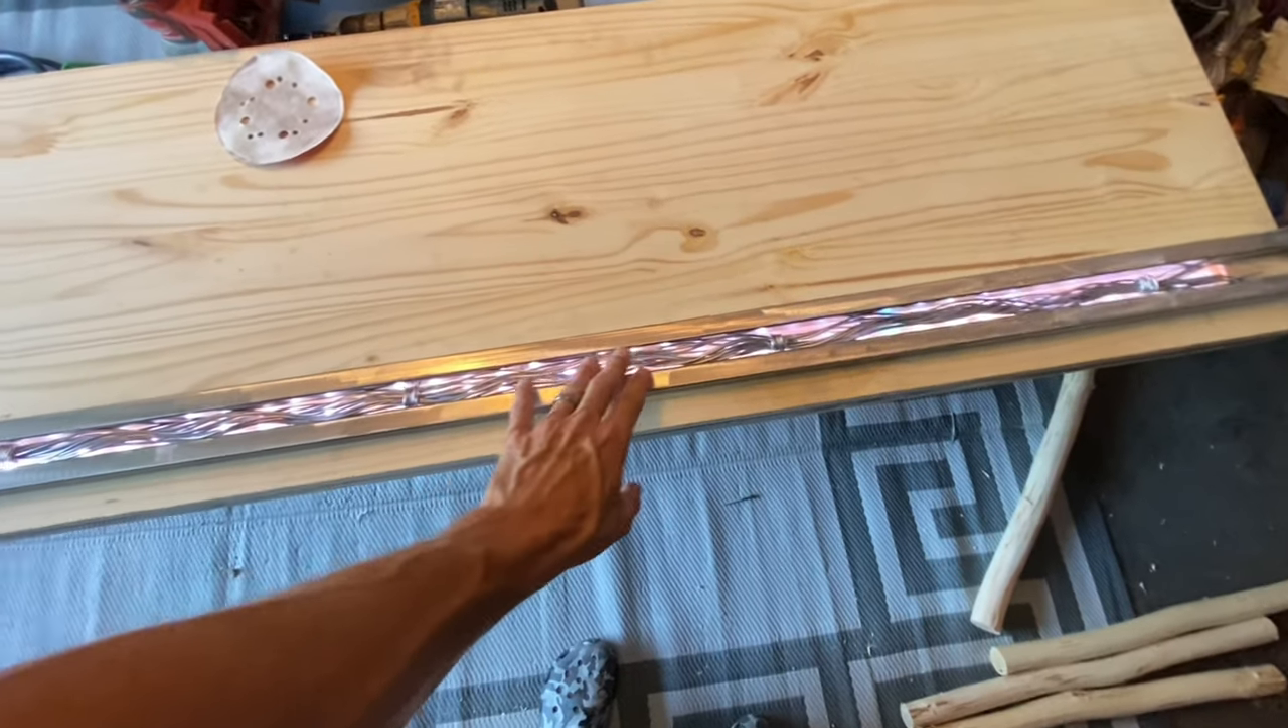I got the frame on um and my copper design is set in there now so i just need to epoxy that.